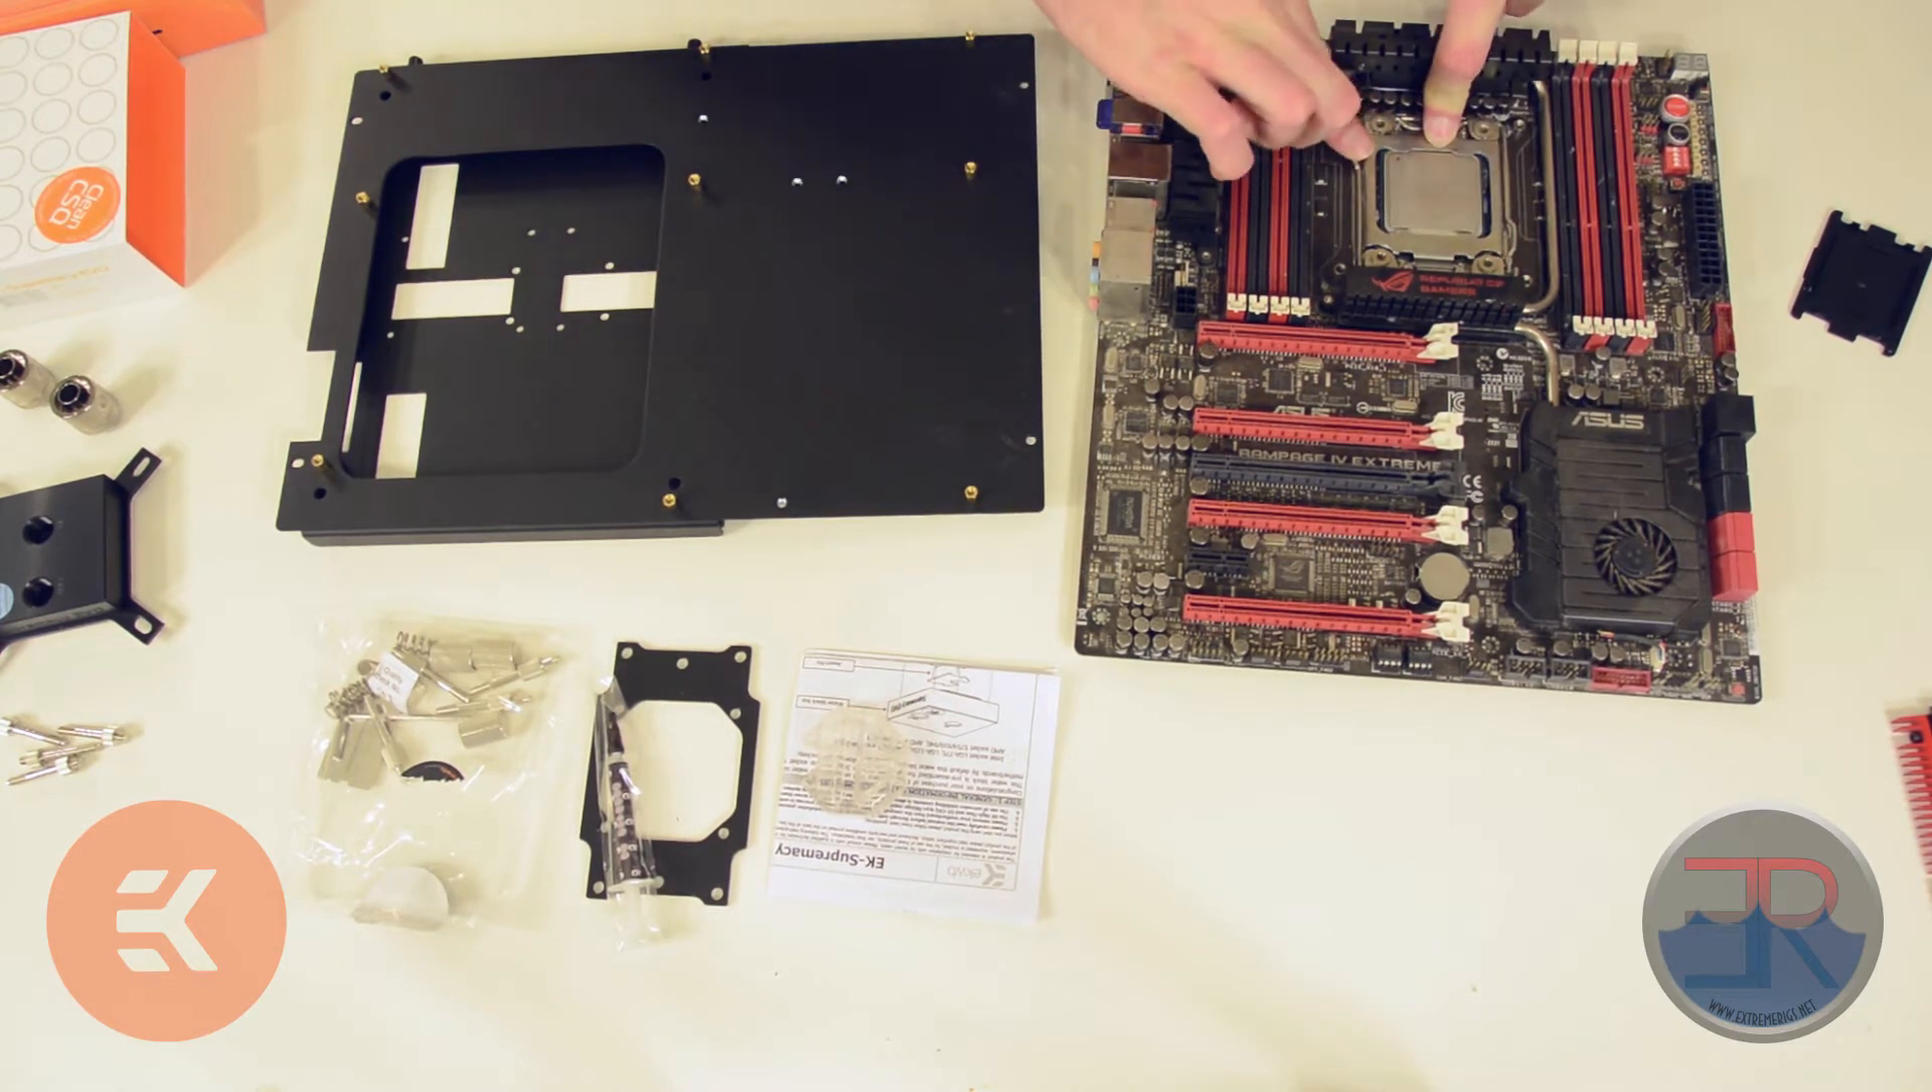So we've put the CPU in.